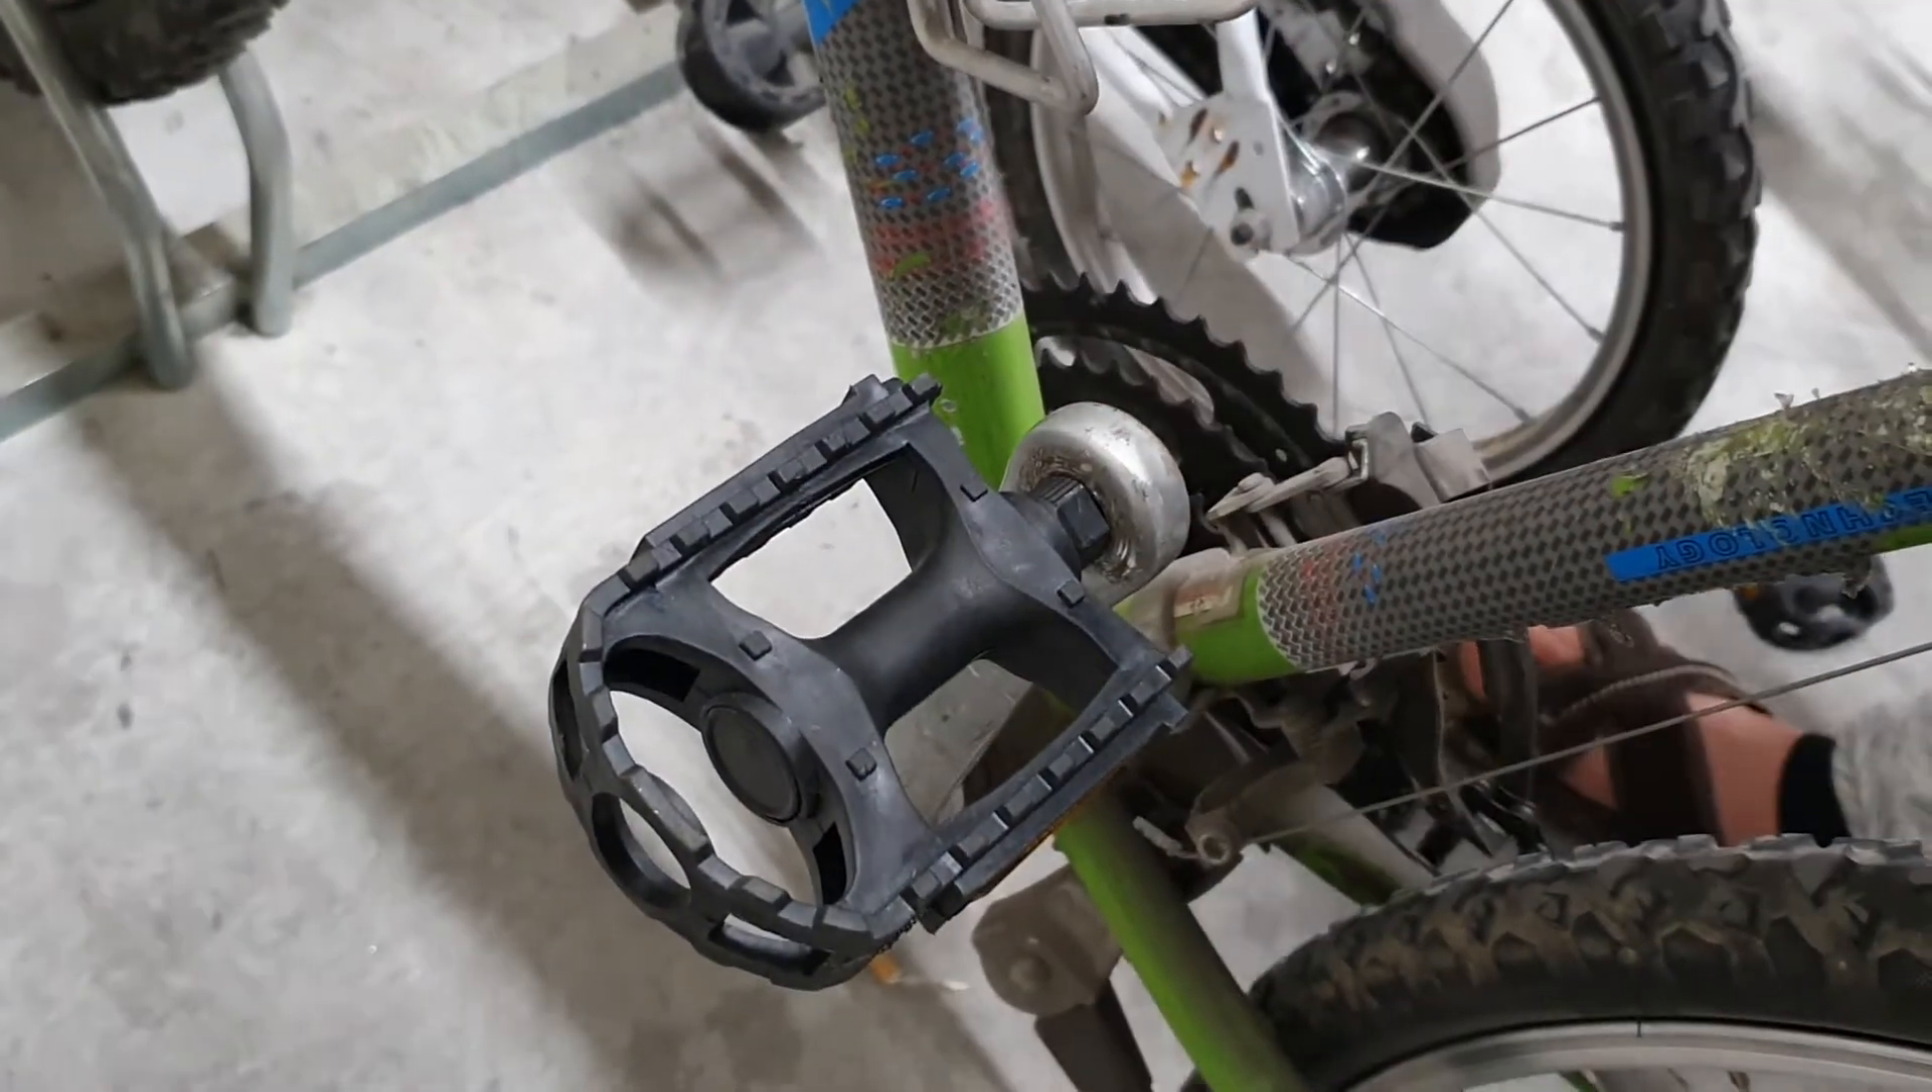Une fois qu'on a tout serré à la main, on termine avec la clé, c'est nickel, la pédale est montée.